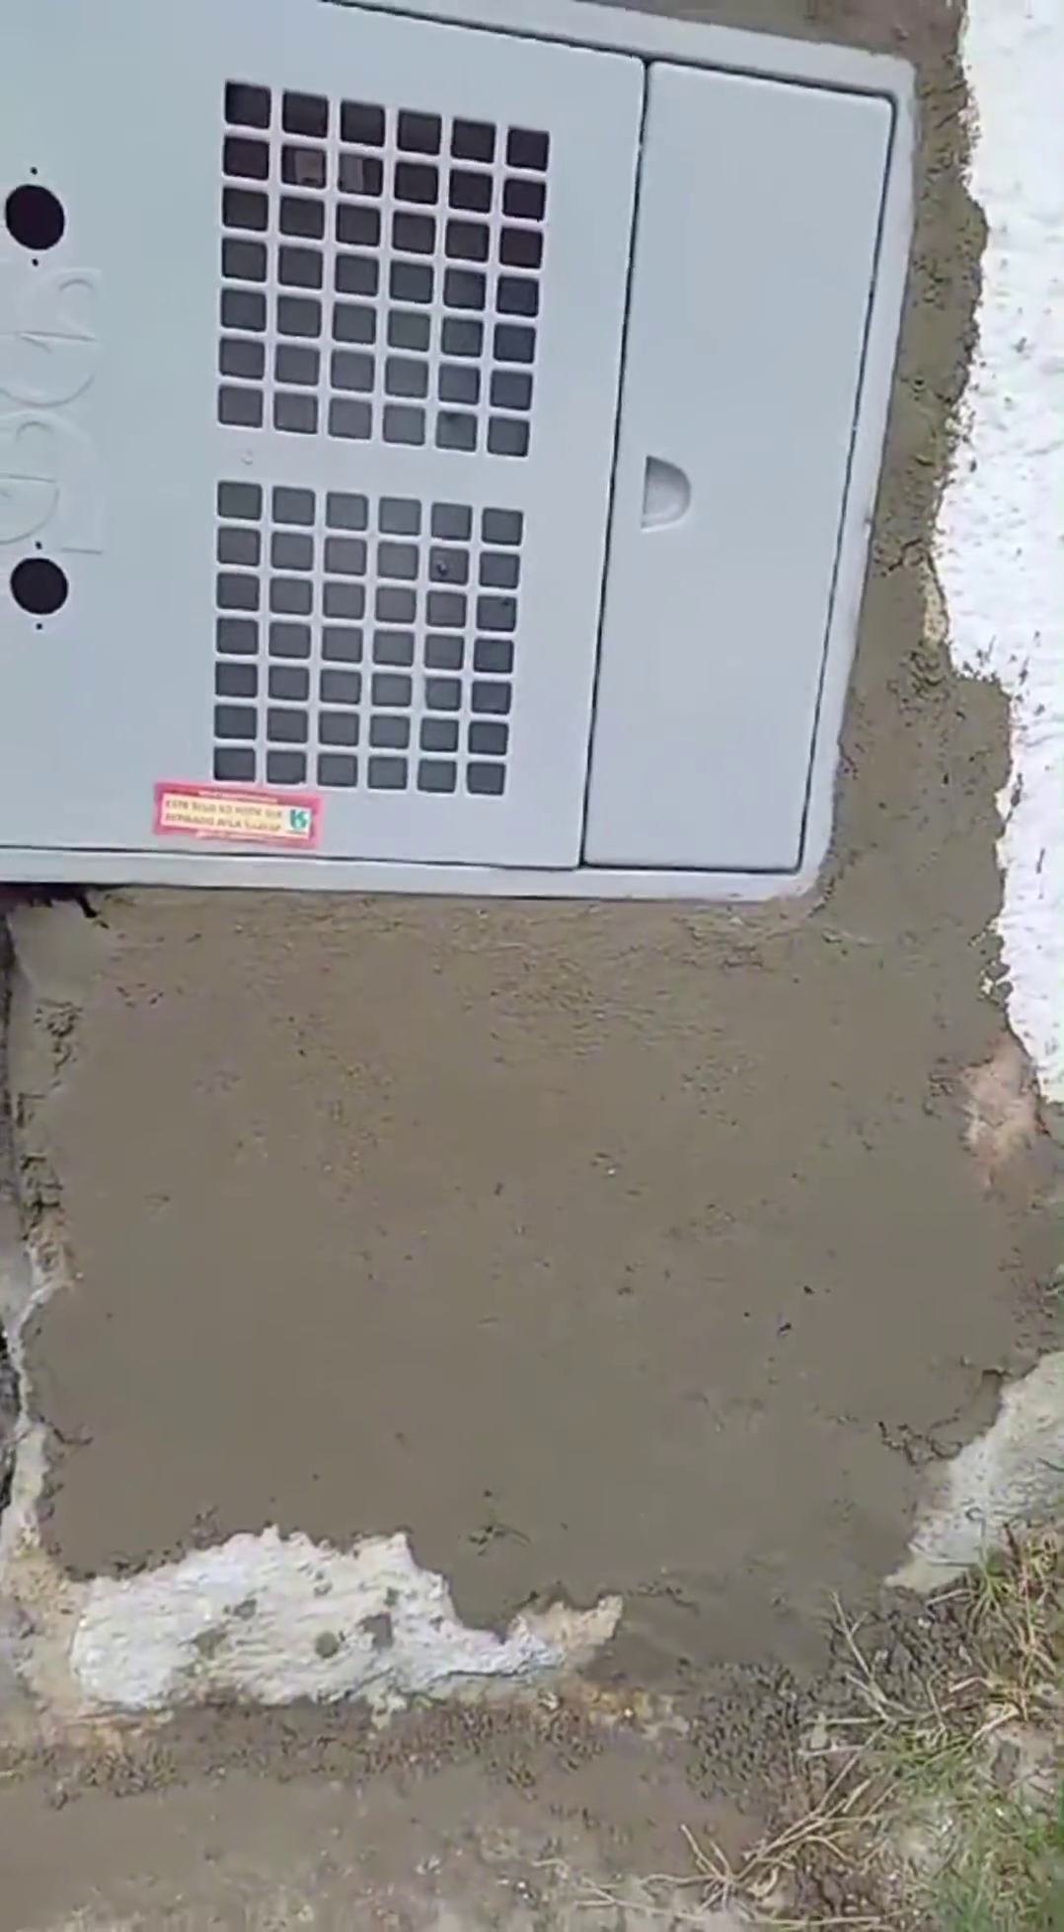Olha a caixinha bem instalada aí que eu instalei.